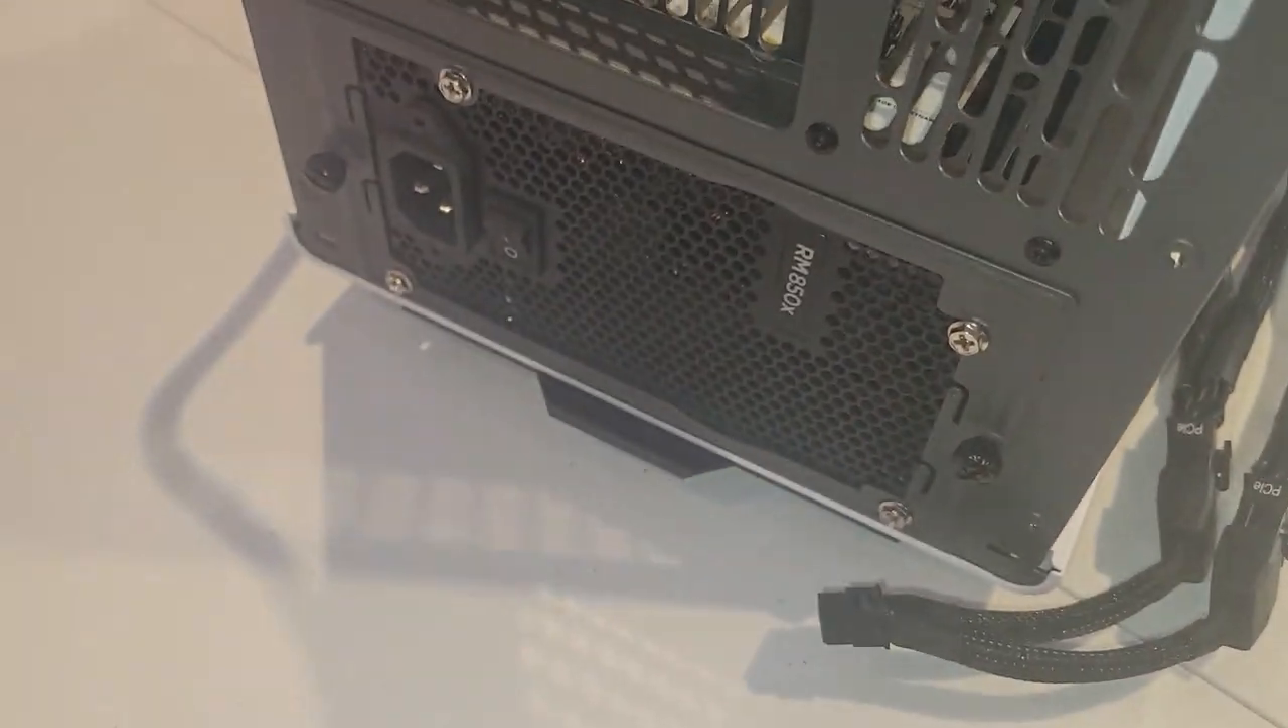Okay i got my power supply installed into the back of the case.